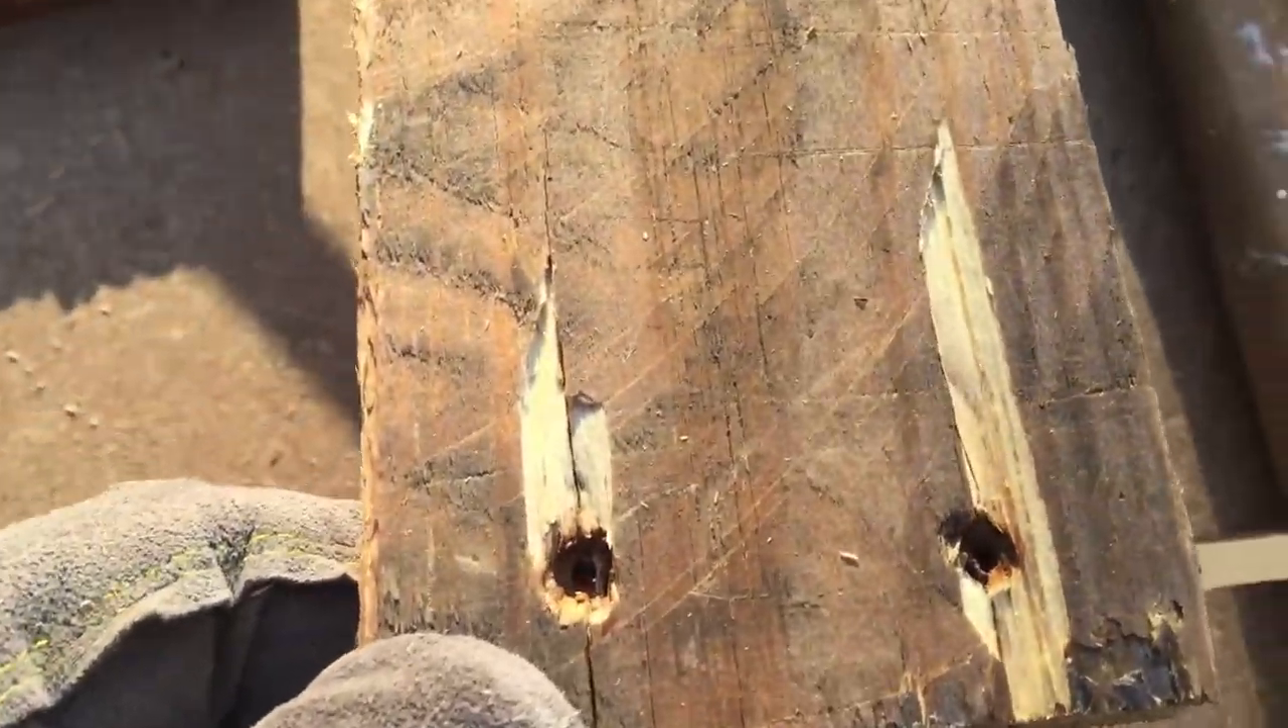Okay, so I'm kind of midway through this step, and as you can tell, I've got all these old nails out, and you can tell the kind of thing just got ripped up a little bit.